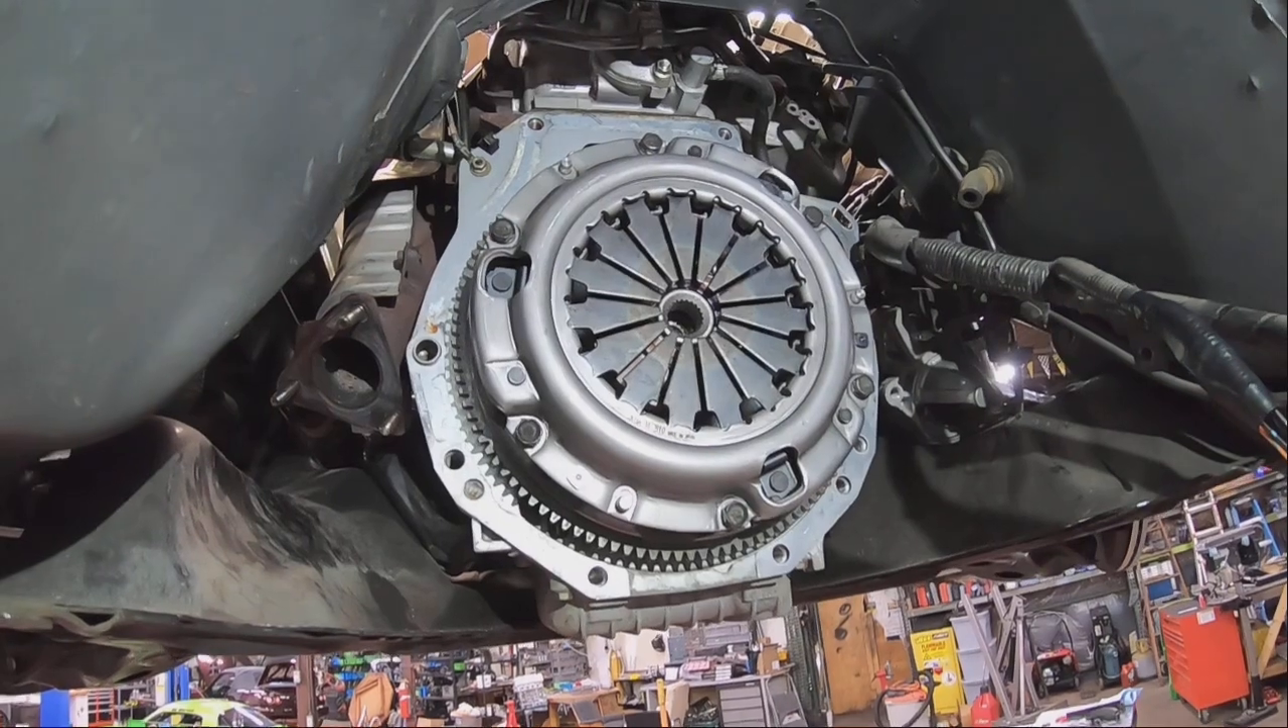We've got the new flywheel and clutch installed pressure plate.